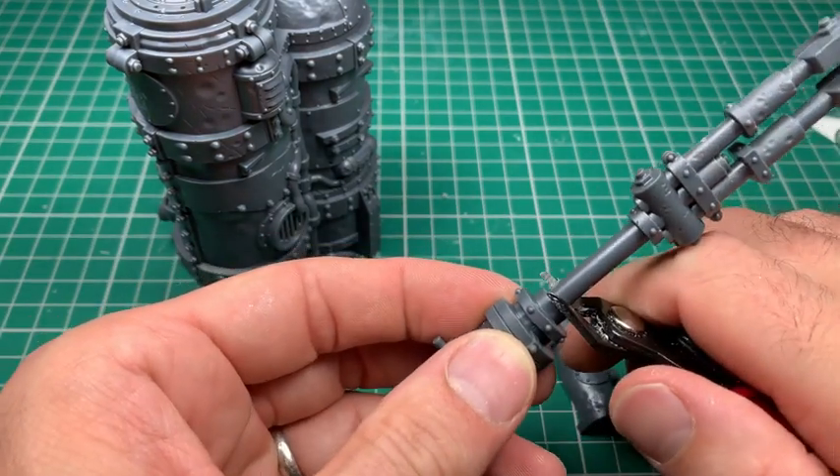I've put the two kind of cylinders together.